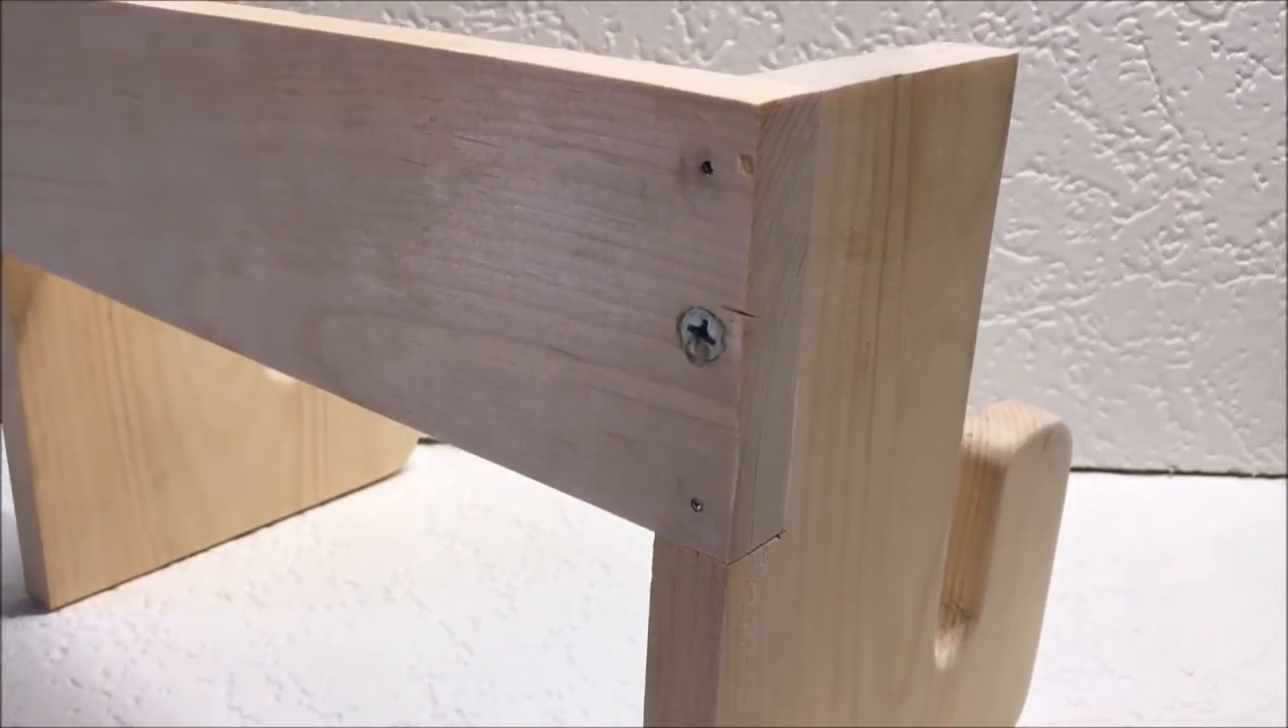I've put the brace on the rear. With two finishing nails. And one screw.